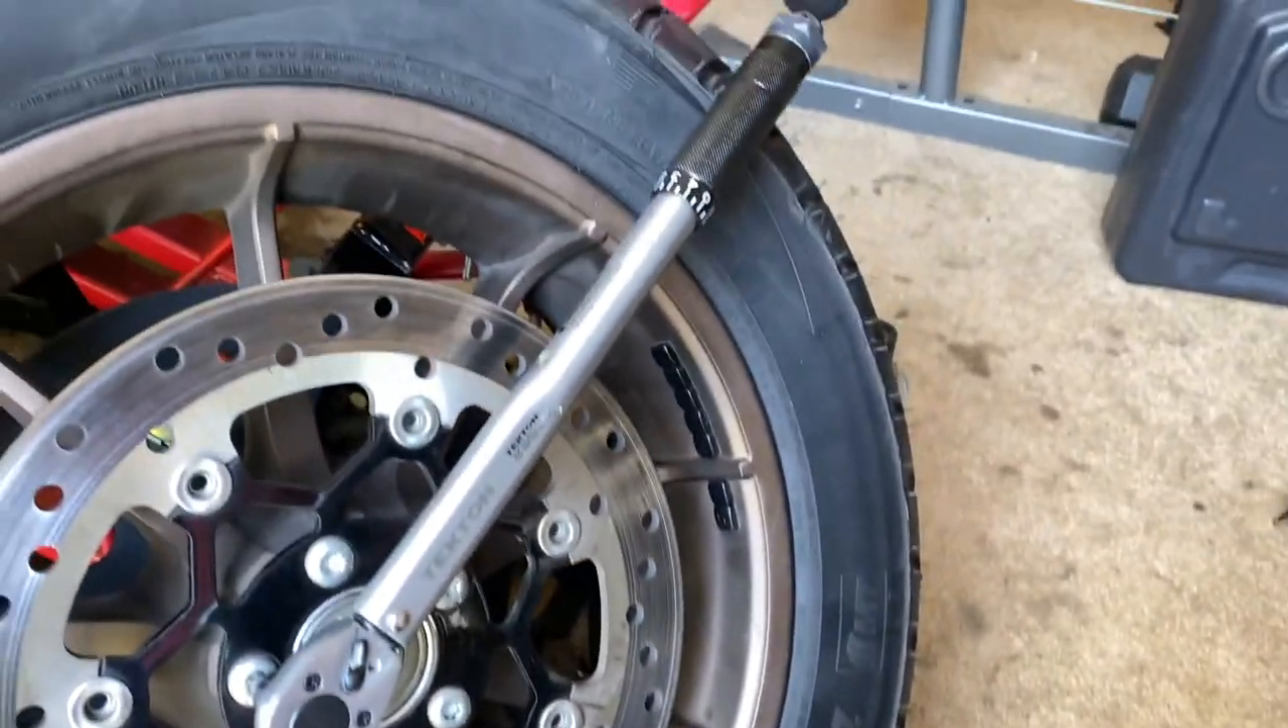We got our new tire on so i'm double checking one more time.